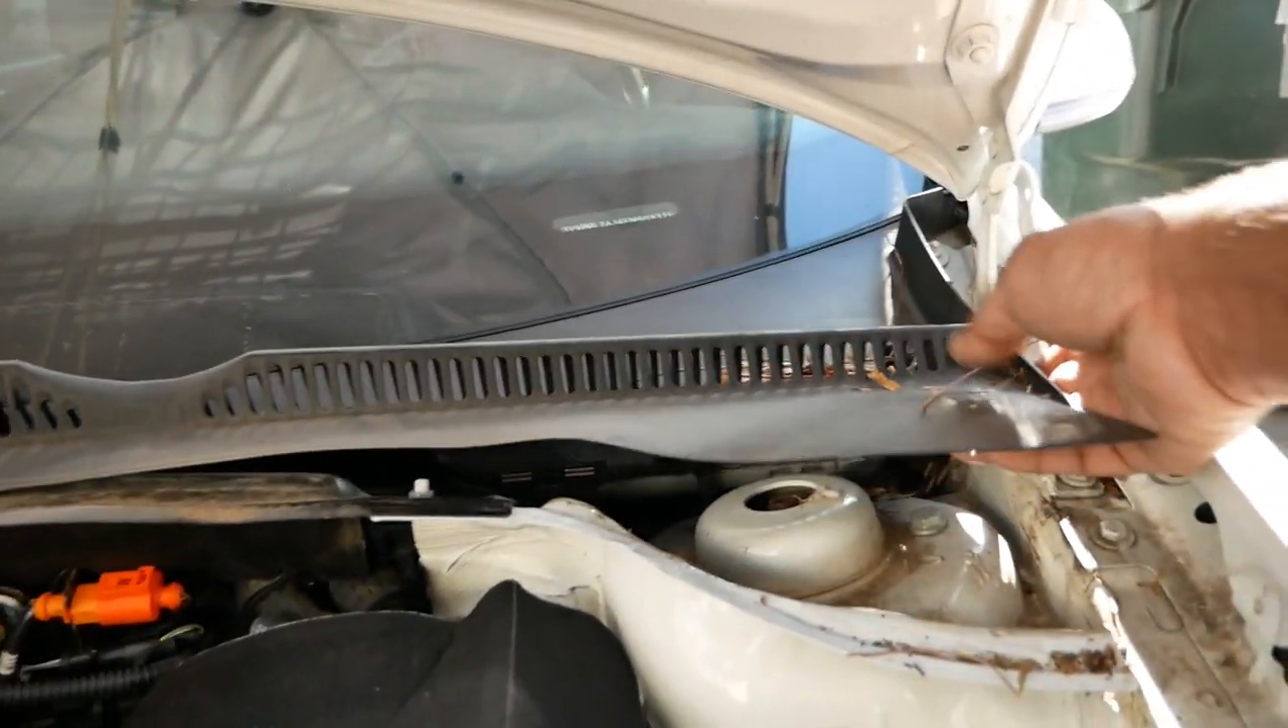And then now the cowl is almost completely removed.